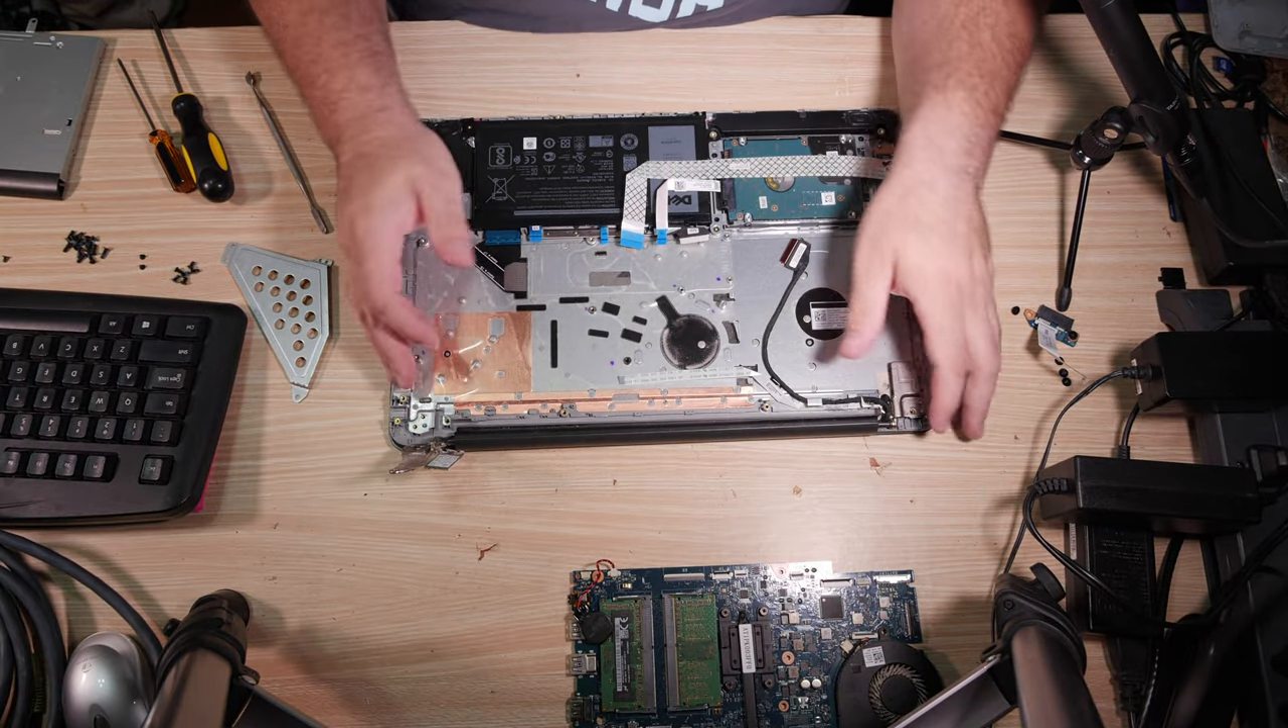So the motherboard is set aside.